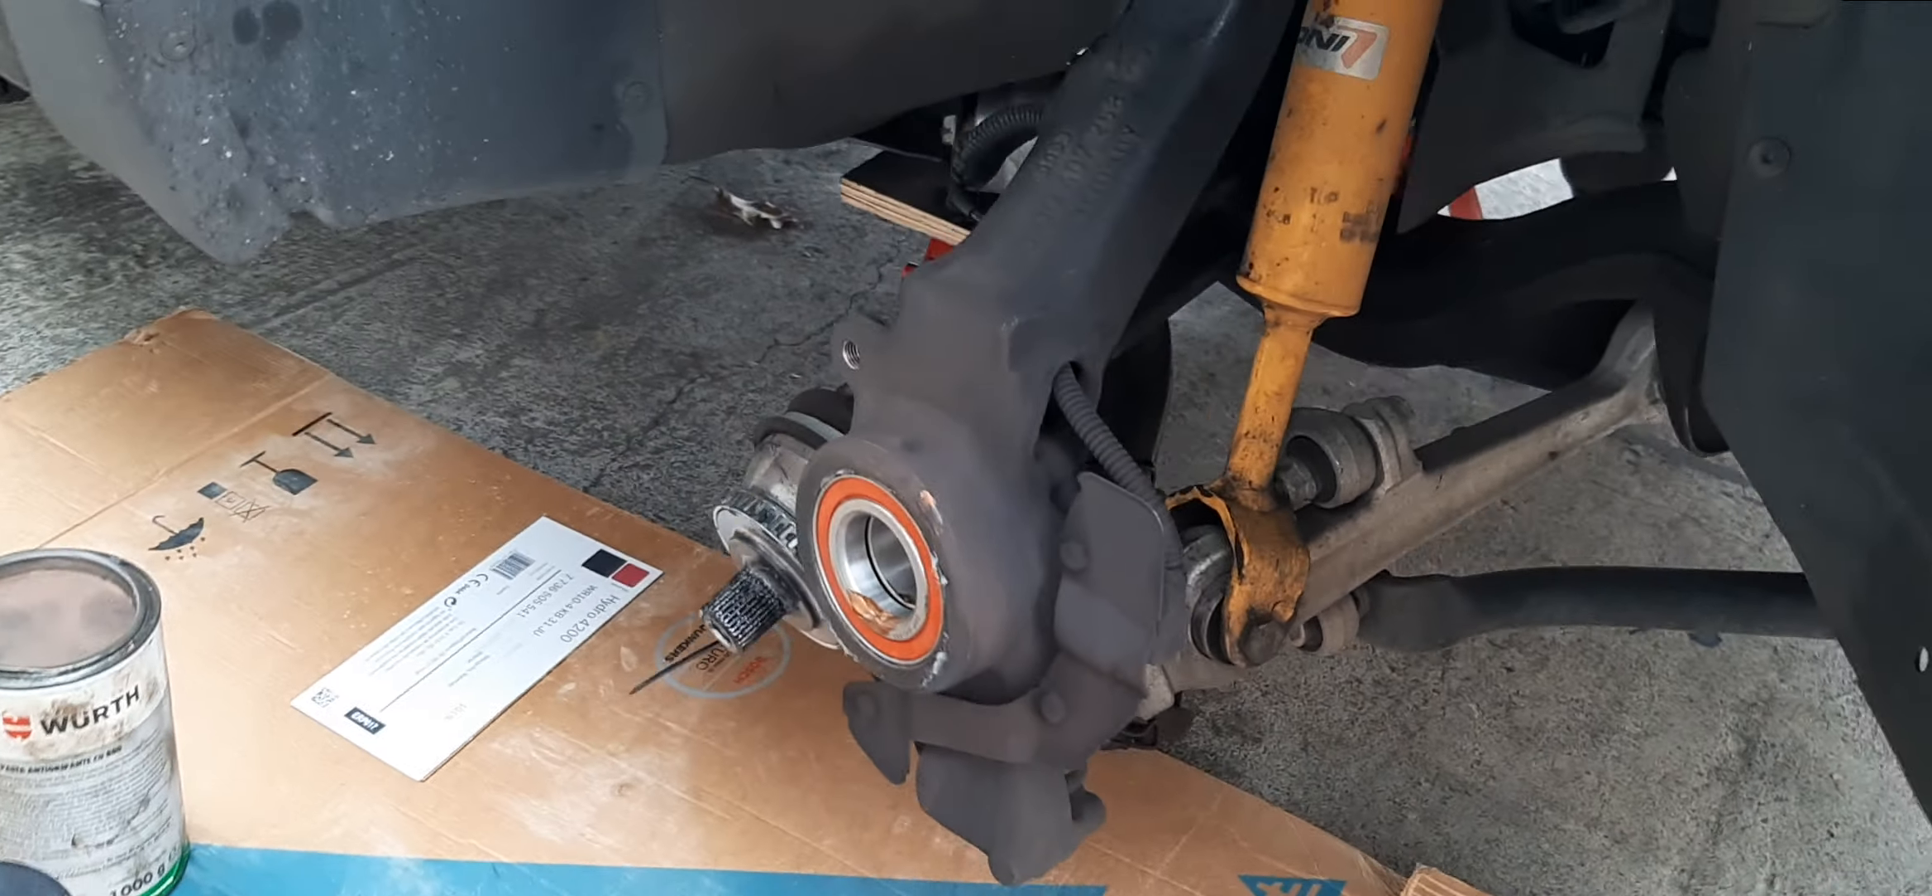Fijaos ya el rodamiento colocado en su sitio sin tener que utilizar prensa.